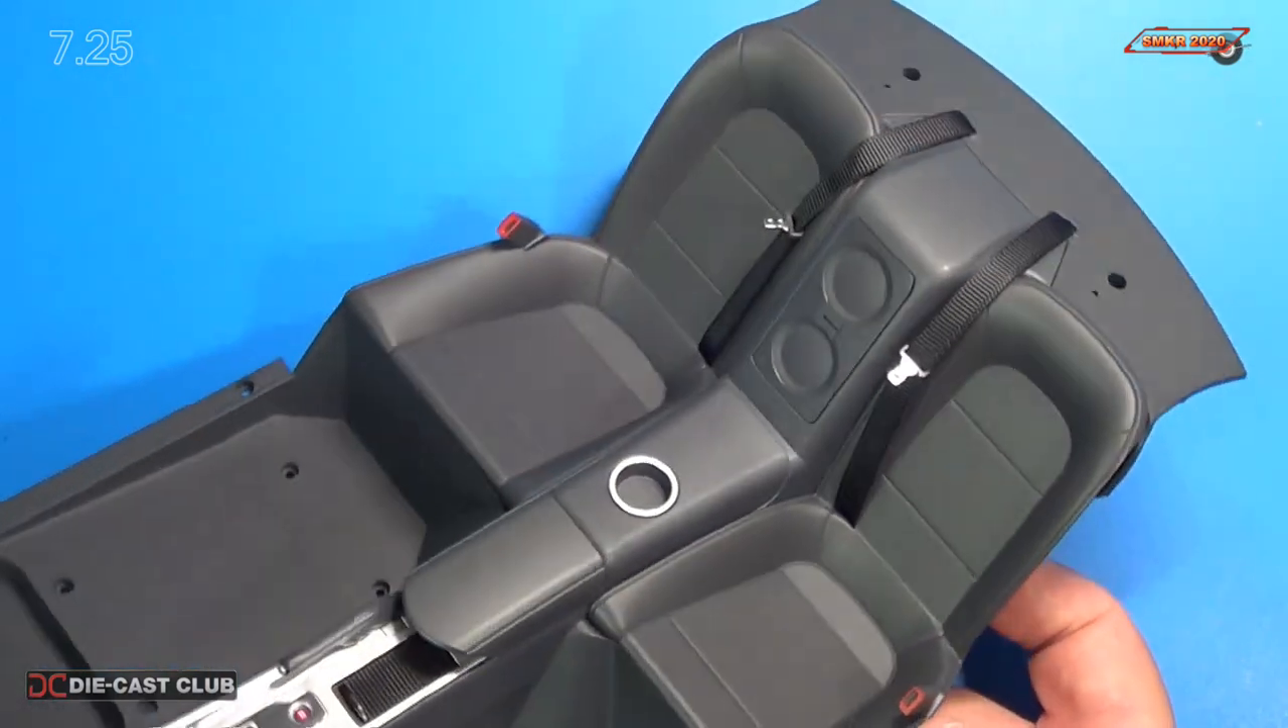Now you can see we have a completed back seat with safety belts.